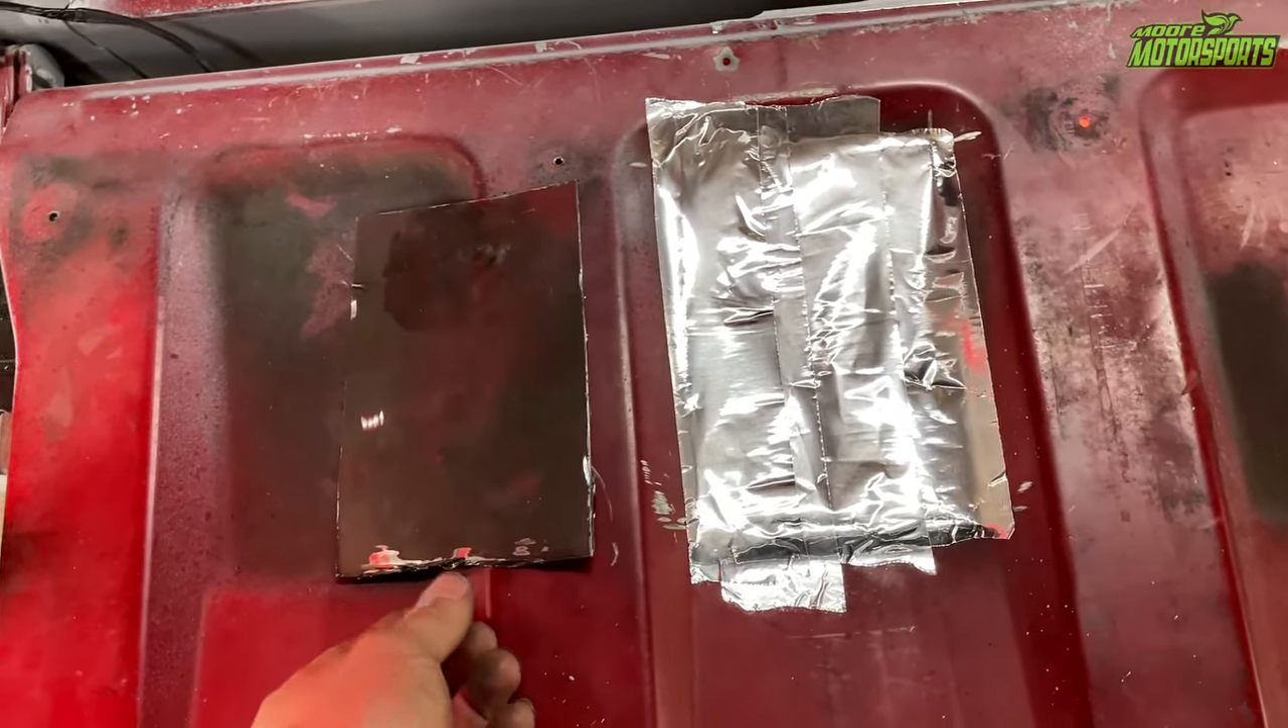But moving over to the inside of the taillight, I just have some aluminum tape over those holes for right now. I will be welding these back in.